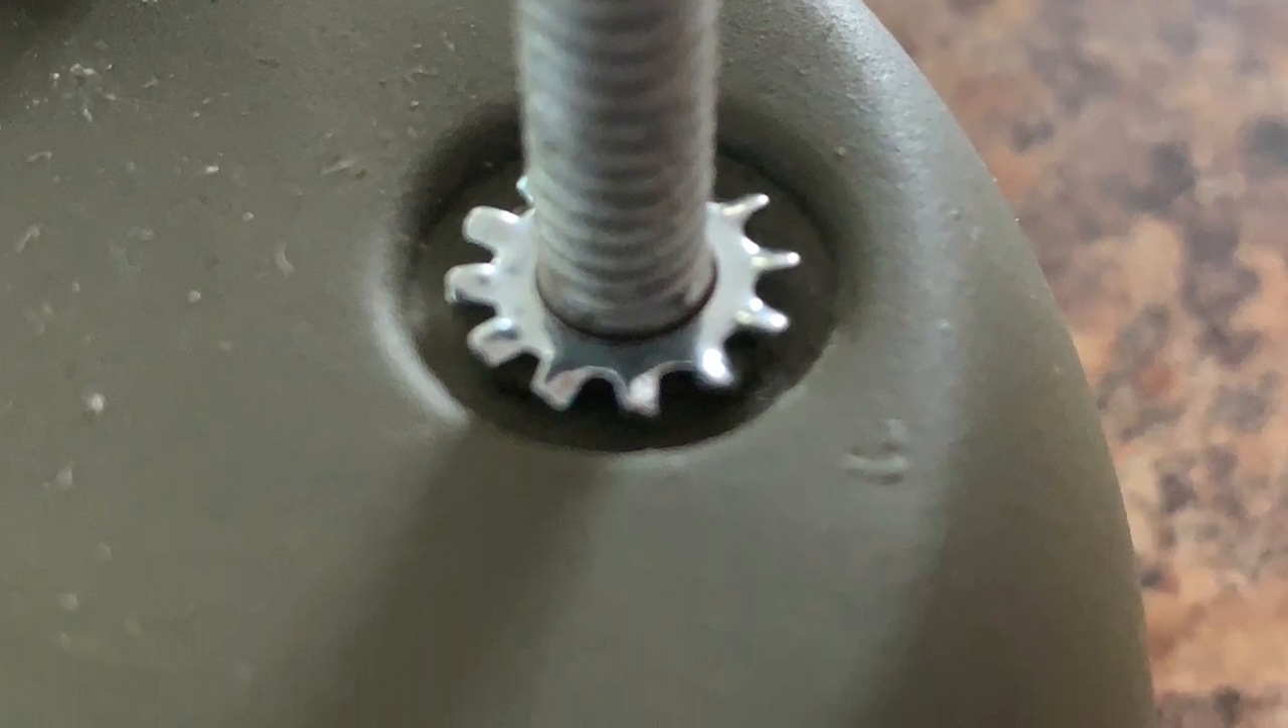My issue was that the star washer I could find locally was falling inside the groove and in no way would make contact with the bracket on the tub.